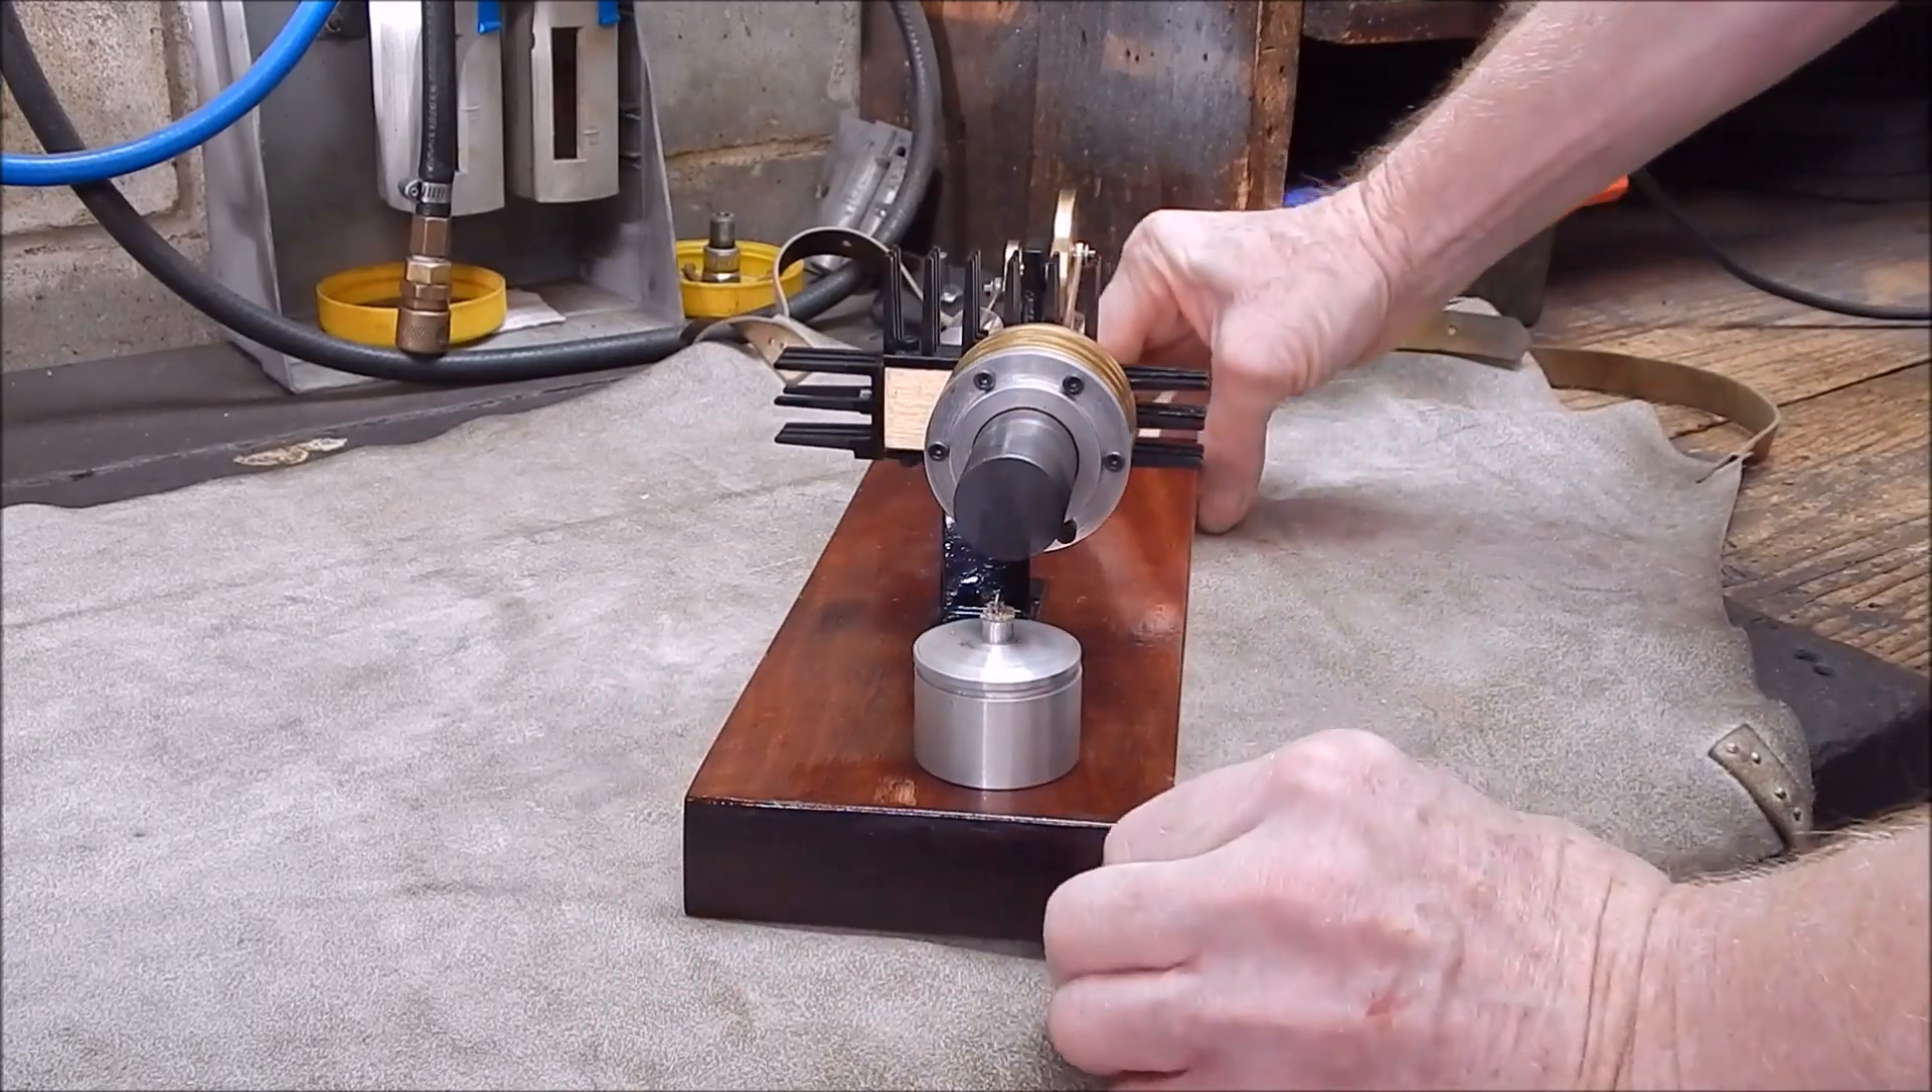Well now I've added cooling fins each side.